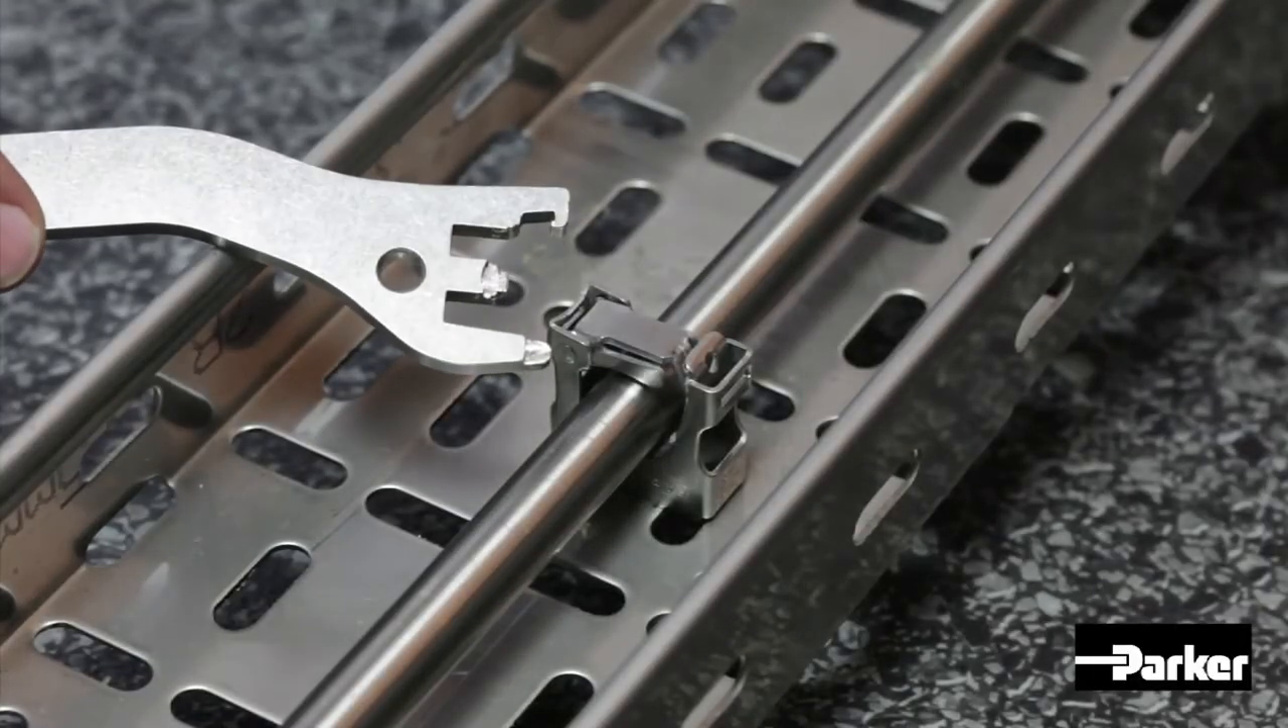The clamp is now located on the tray.